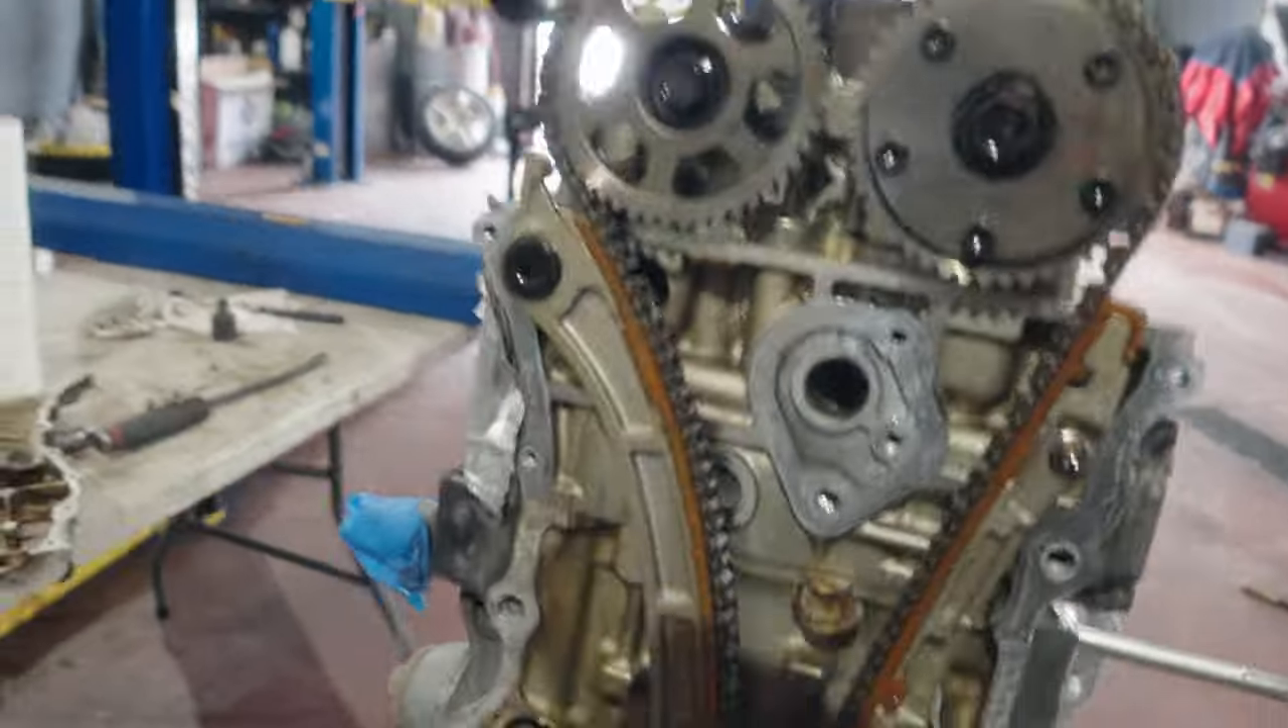Now we have the entire timing chain cover off, so take a look.